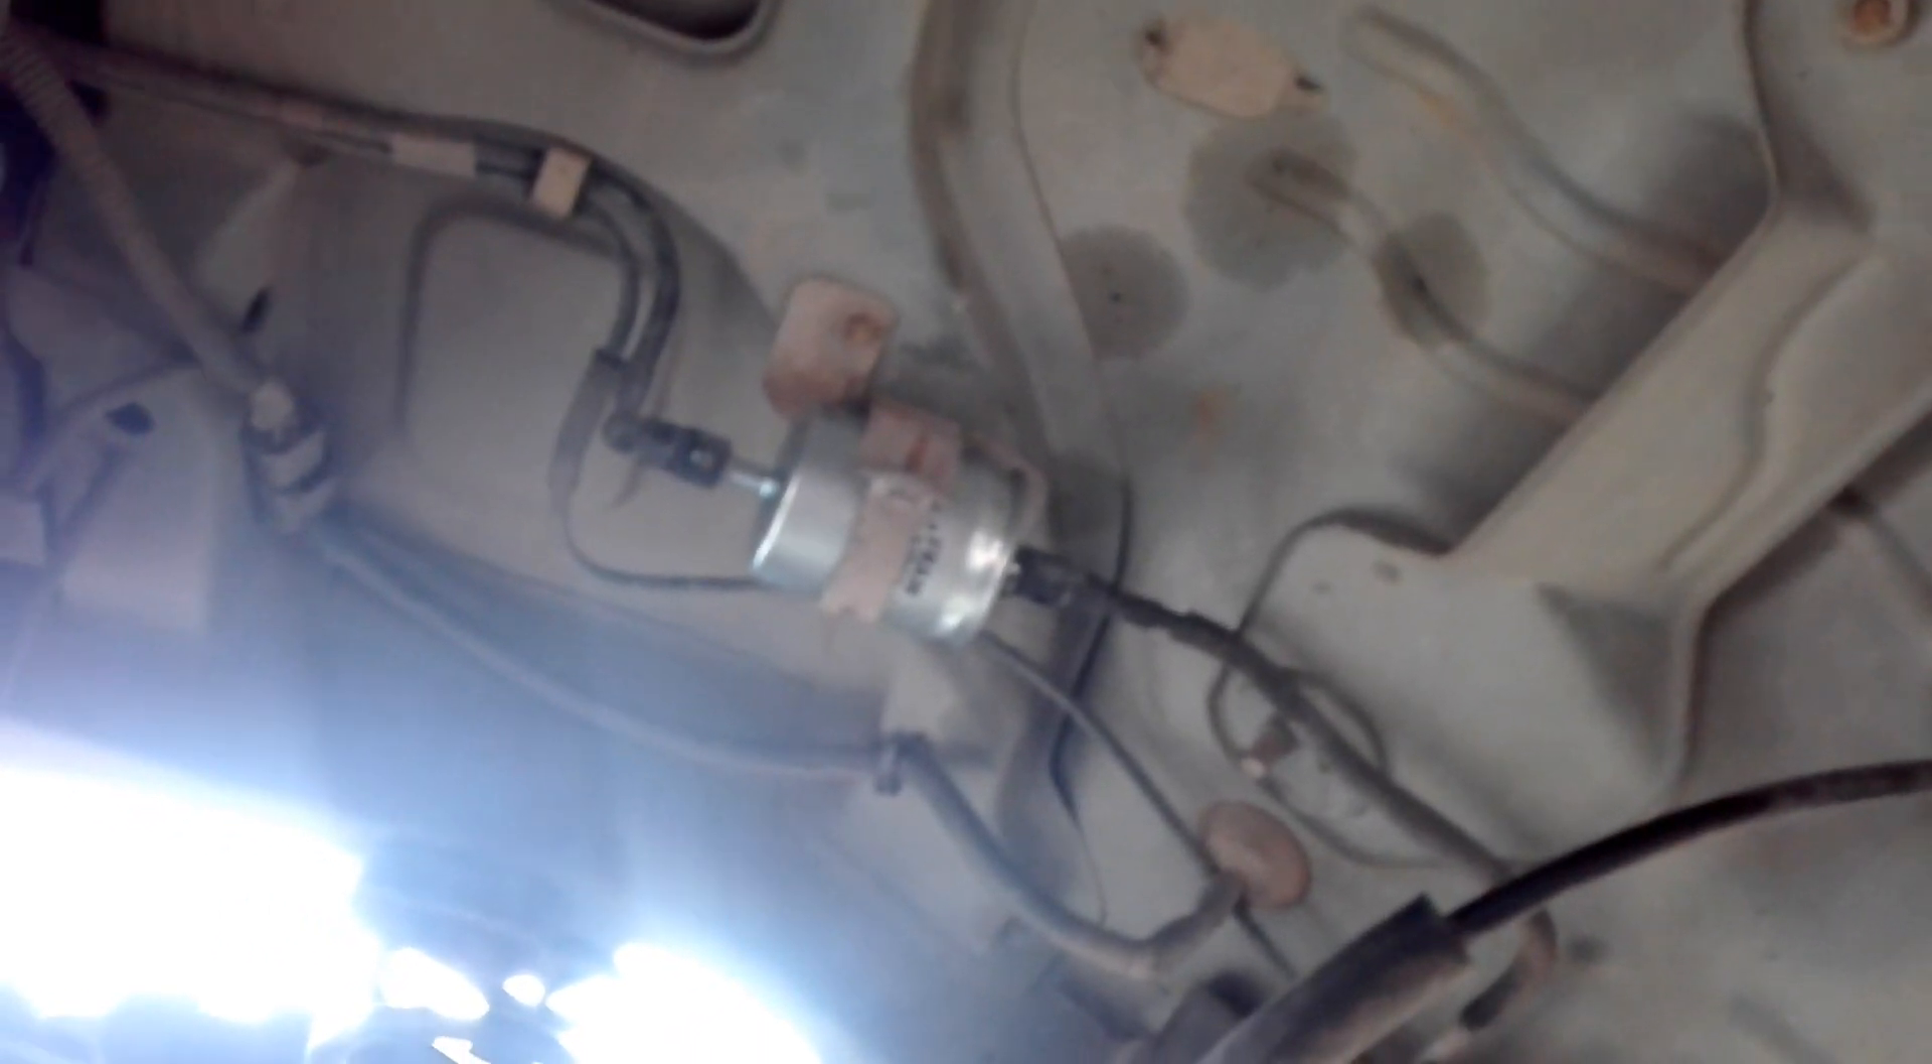Ya está instalado el filtro de gasolina.